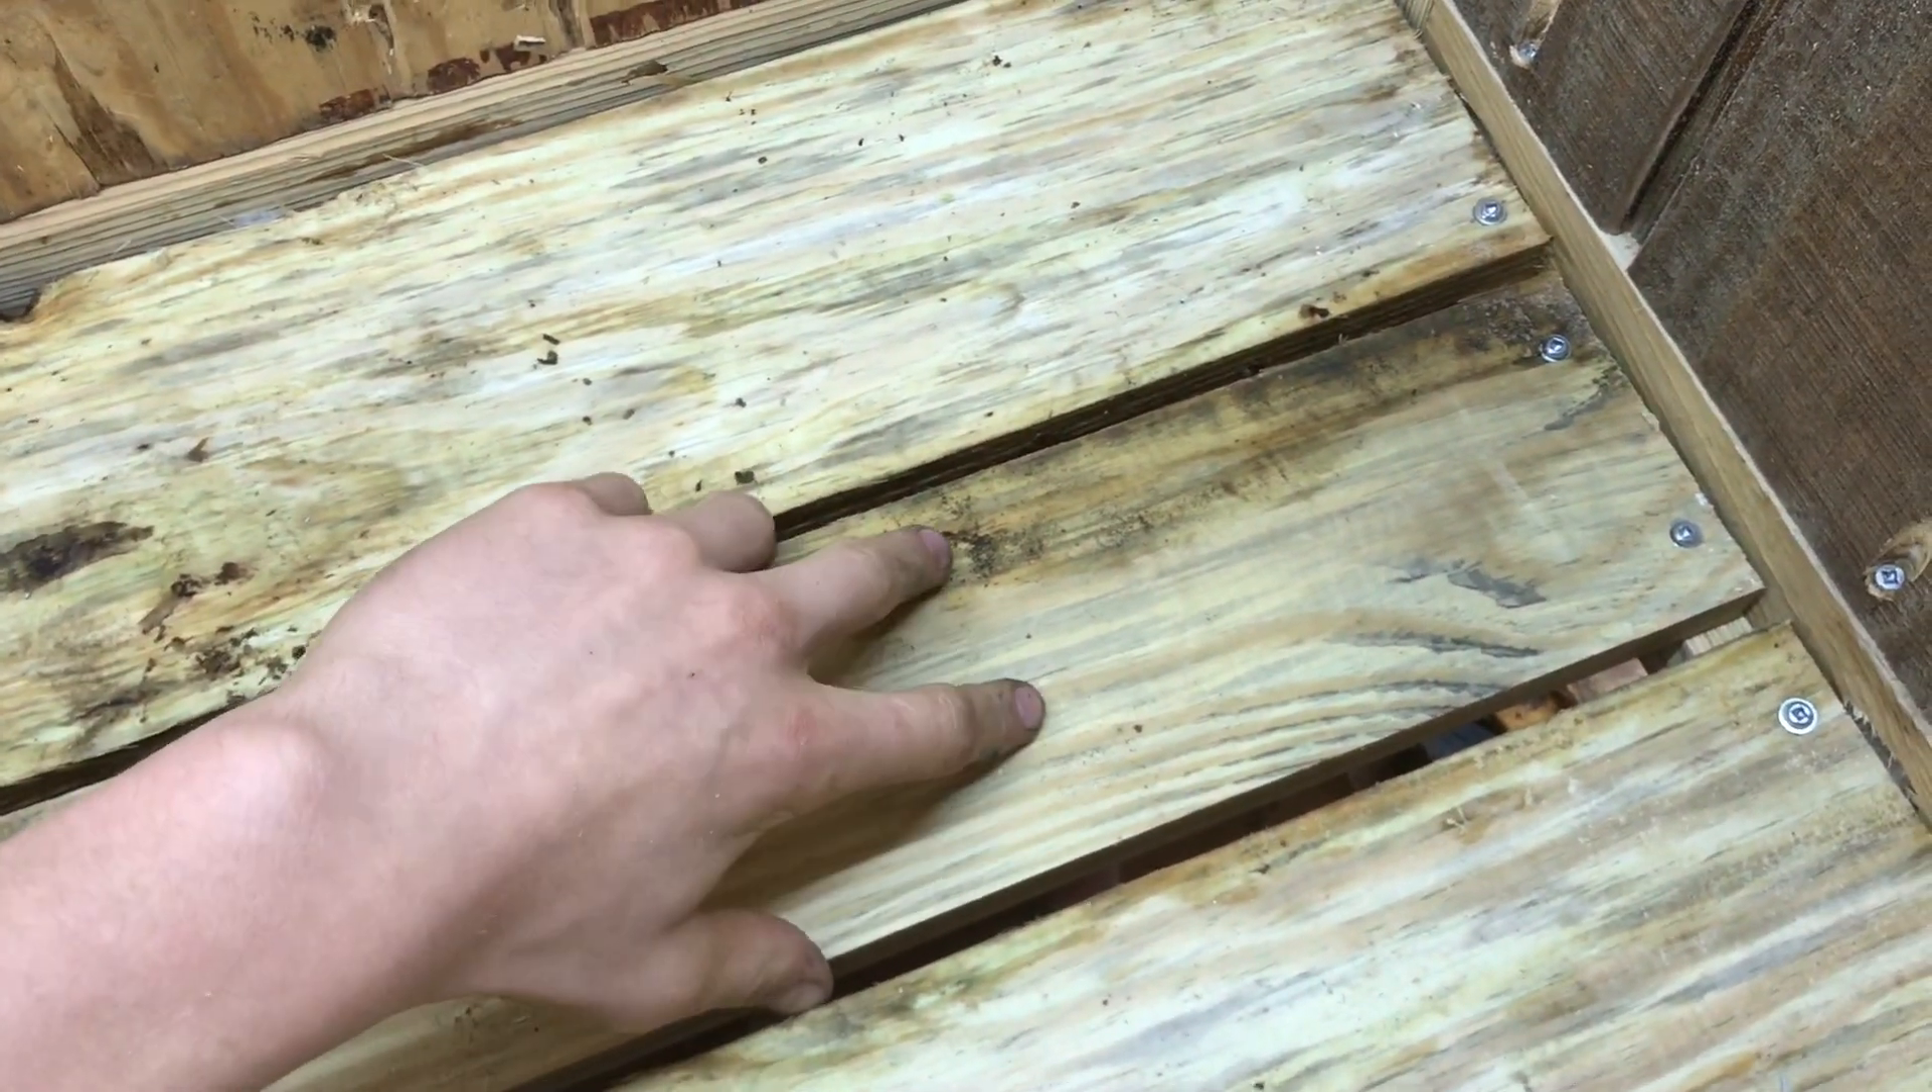Okay so the bottom is in and you can see I left a little bit of a gap here and that's so that air can flow.